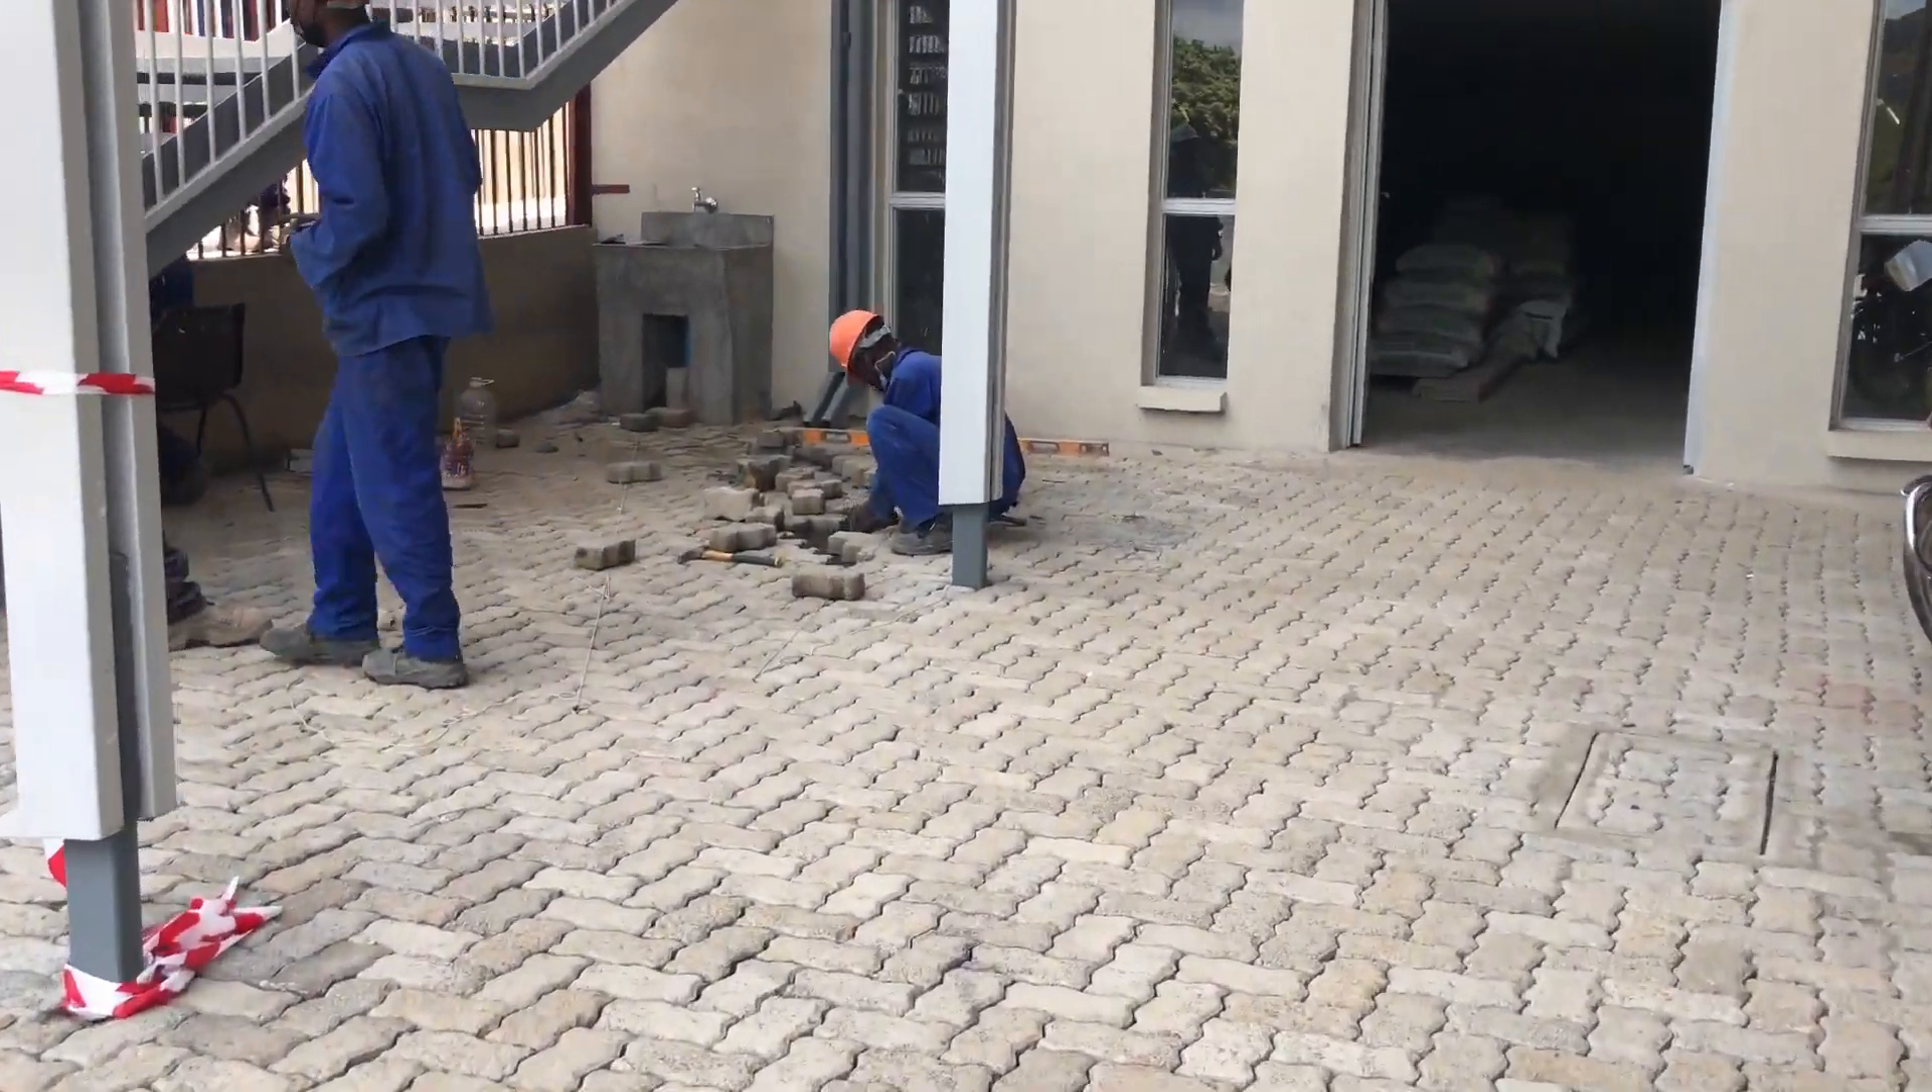Now our west side of the building, fixing of paving blocks is almost done.